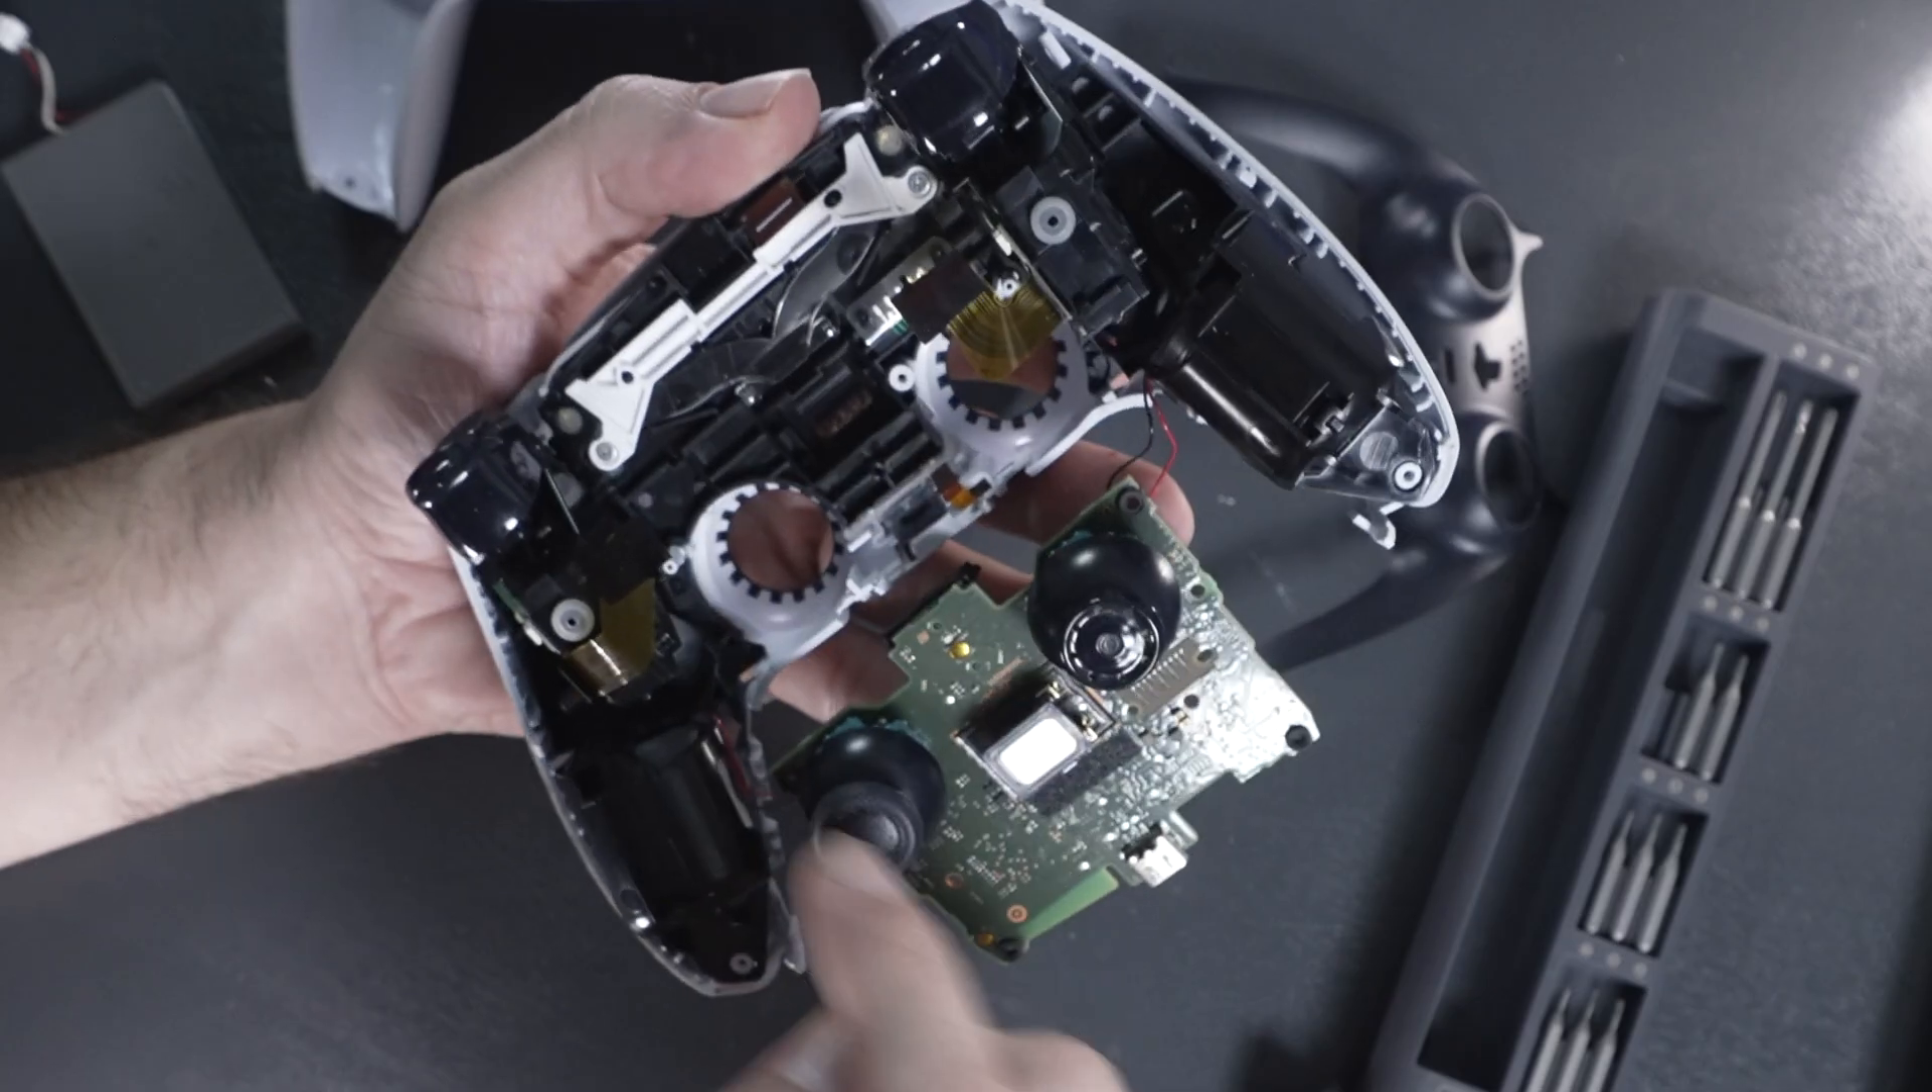And here you guys can see we can finally access our joysticks.